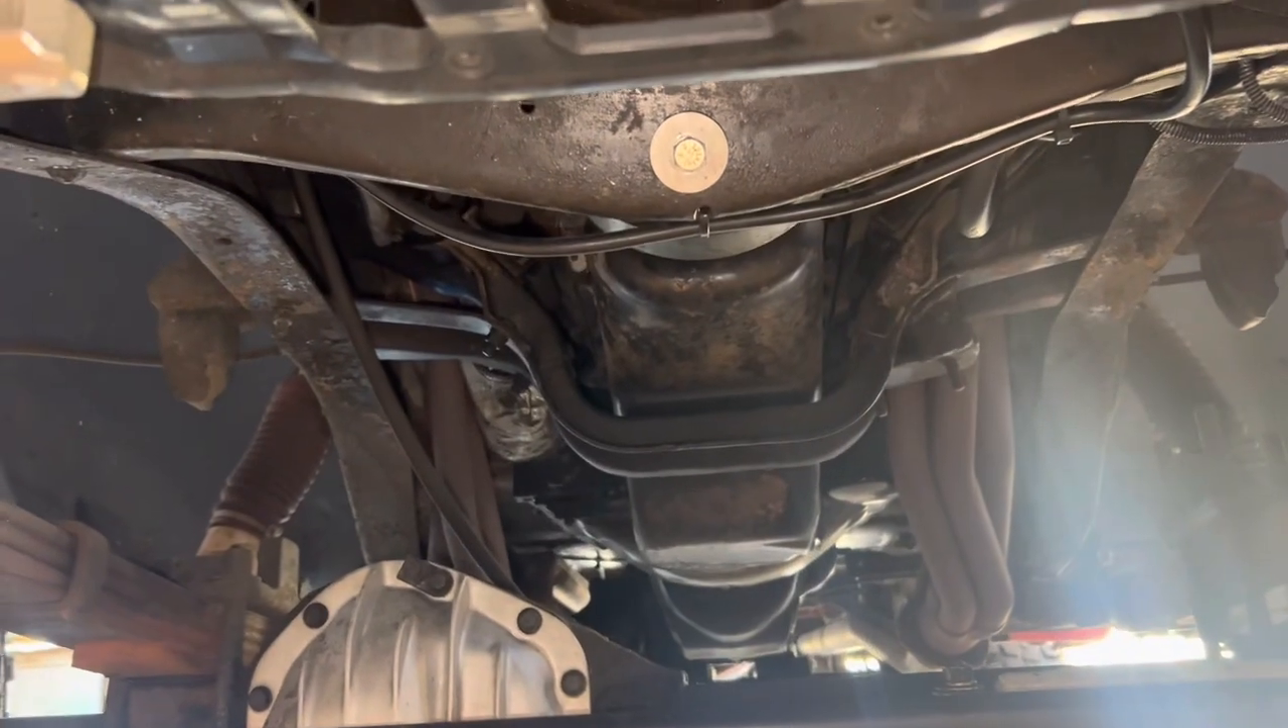Now, the first thing you see when you come under here is a big bolt and a machine washer that I installed.